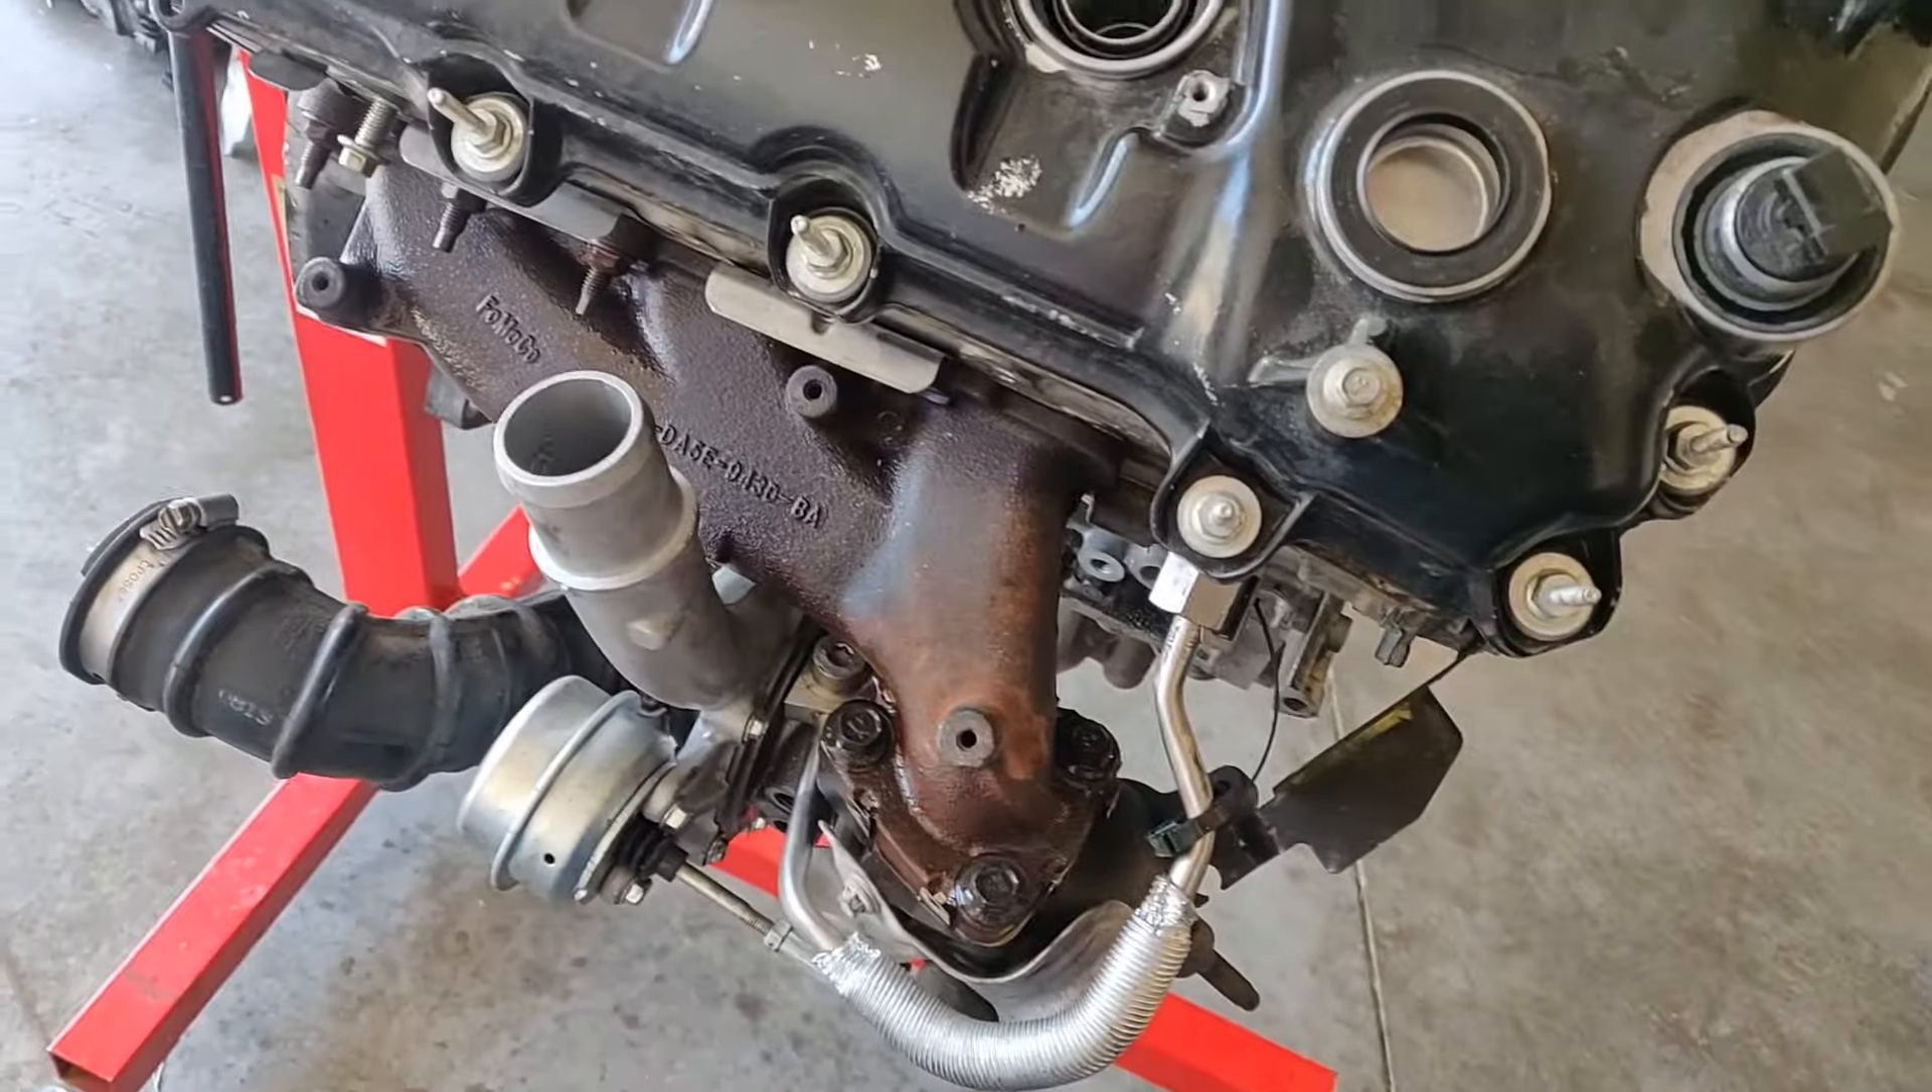Finally We've got the motor out The rear turbo is still on.